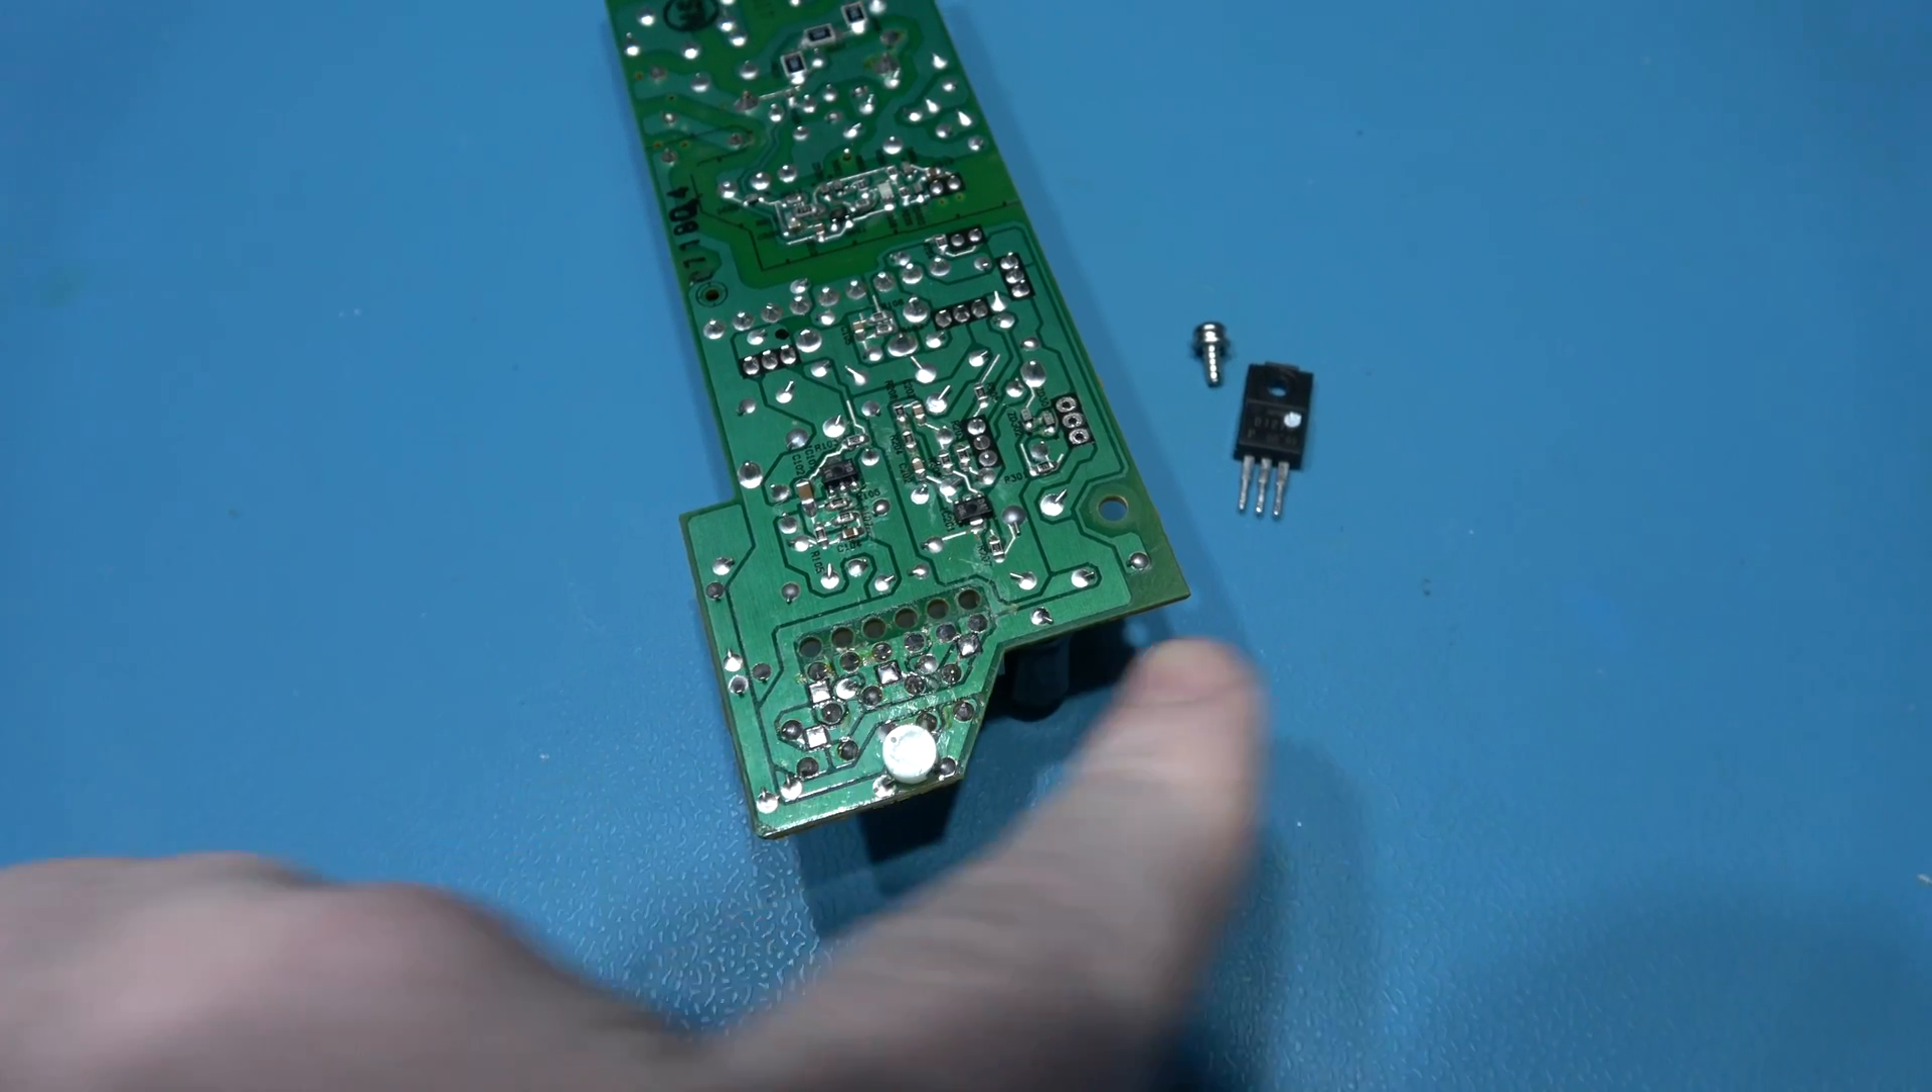That's the power transistor removed from the circuit.